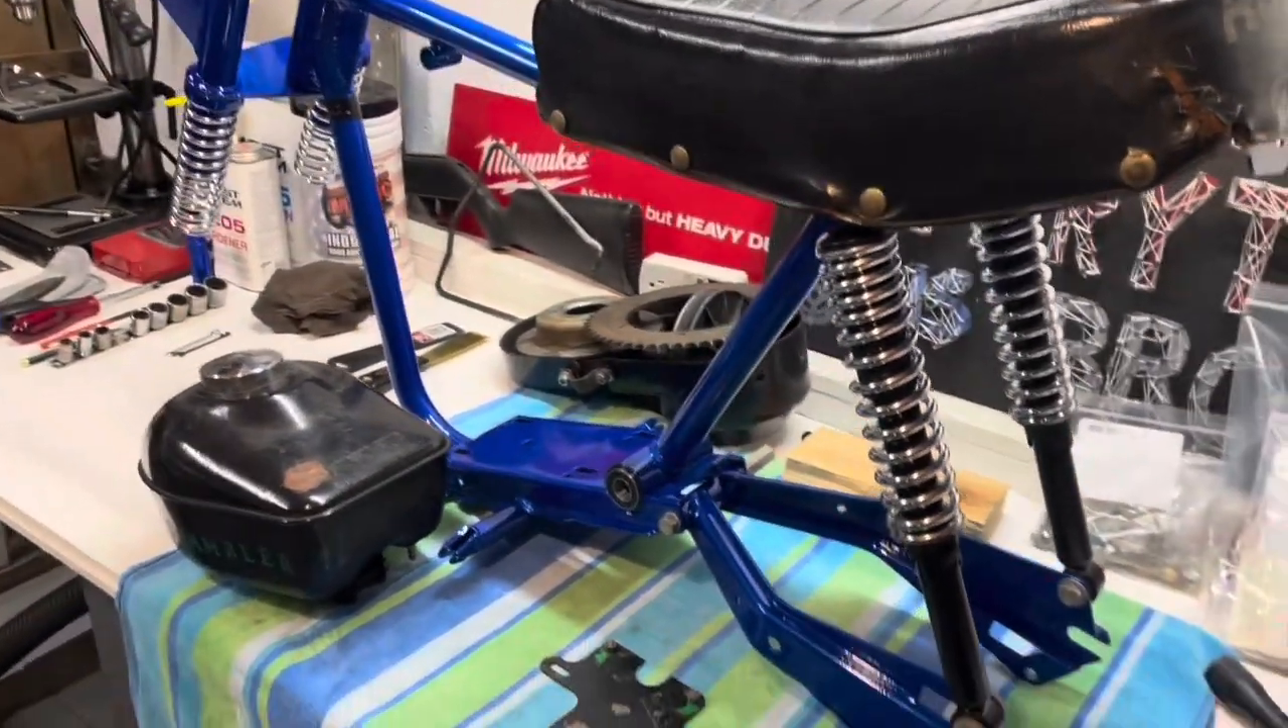I got the two rear shocks installed with the hardware, tightened down nicely, and I did put the old Rupp cover back on just because I have it for now.